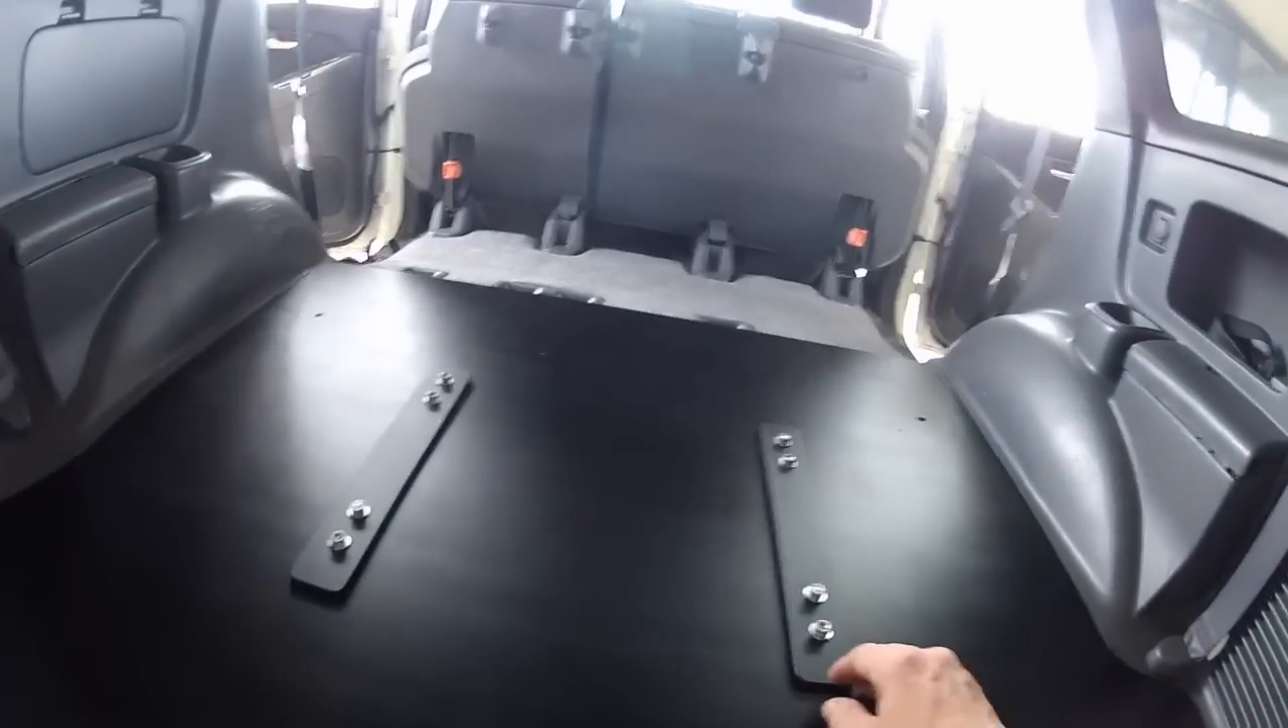Now, I've put the panel in place.